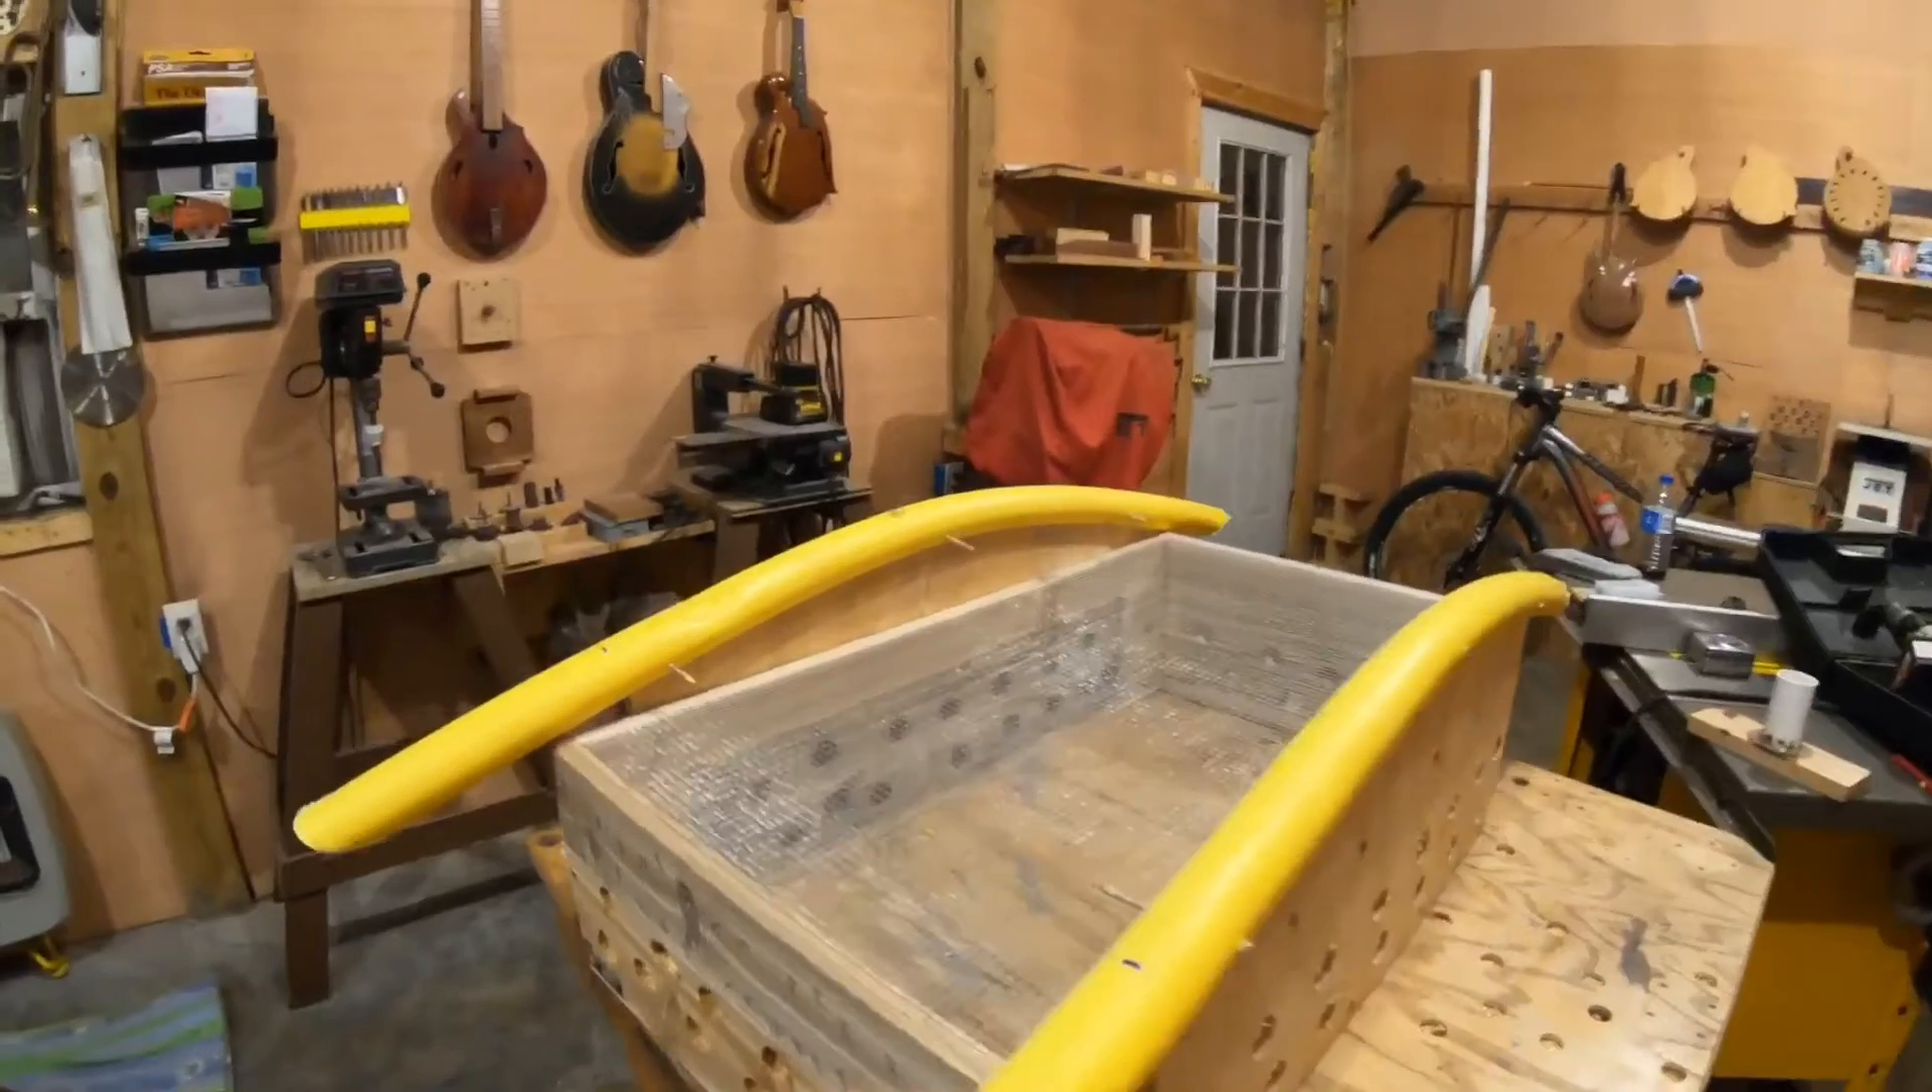Okay we got our uh polyethylene pipe all attached on the bottom.